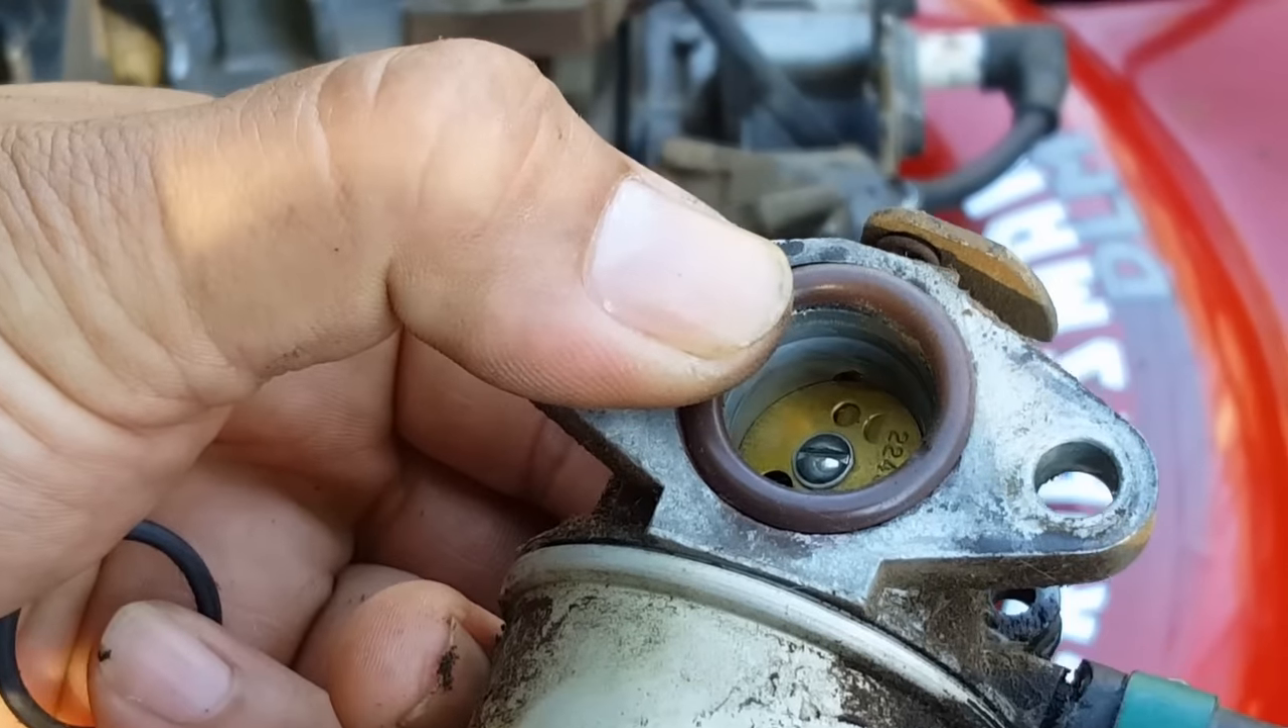And here's the bigger o-ring resting against the carburetor and you can see how well it fits.